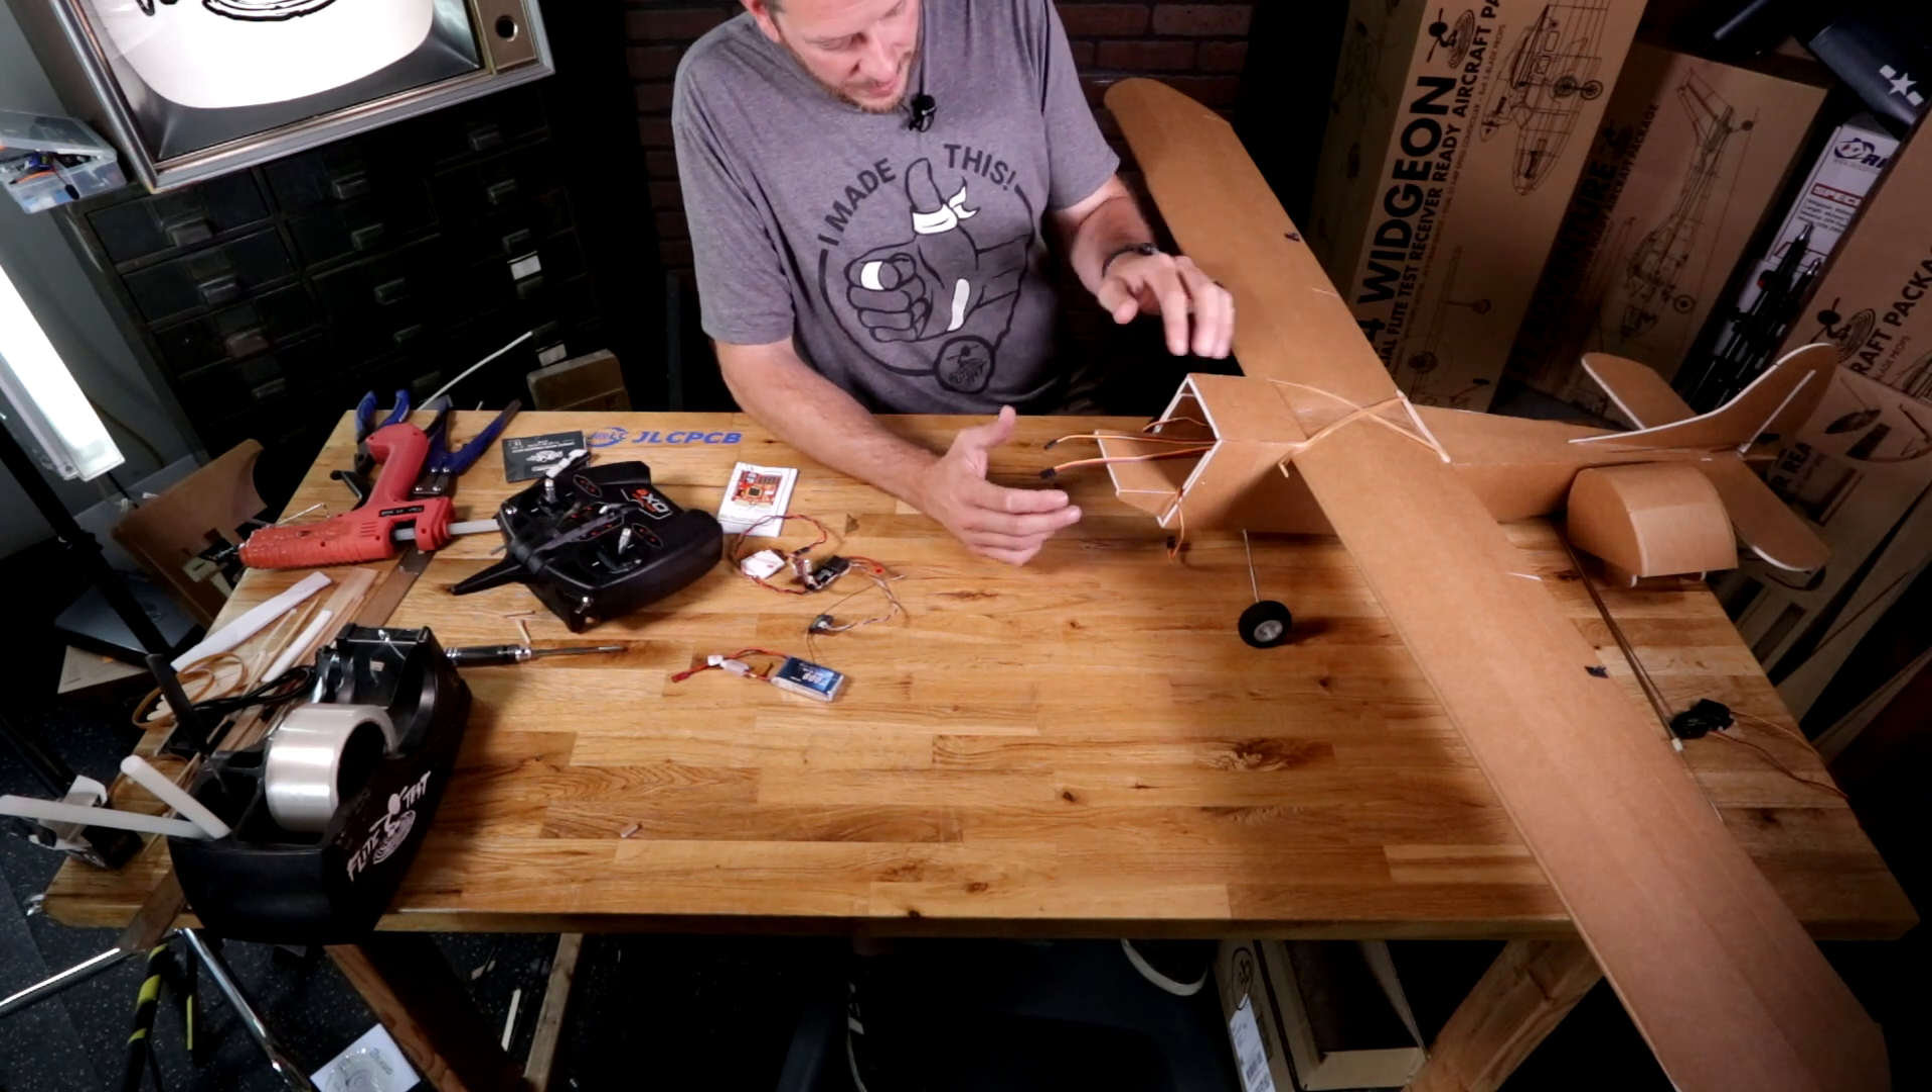So as you can see here, we have our wings installed. We have all of our leads pointing out towards the front.